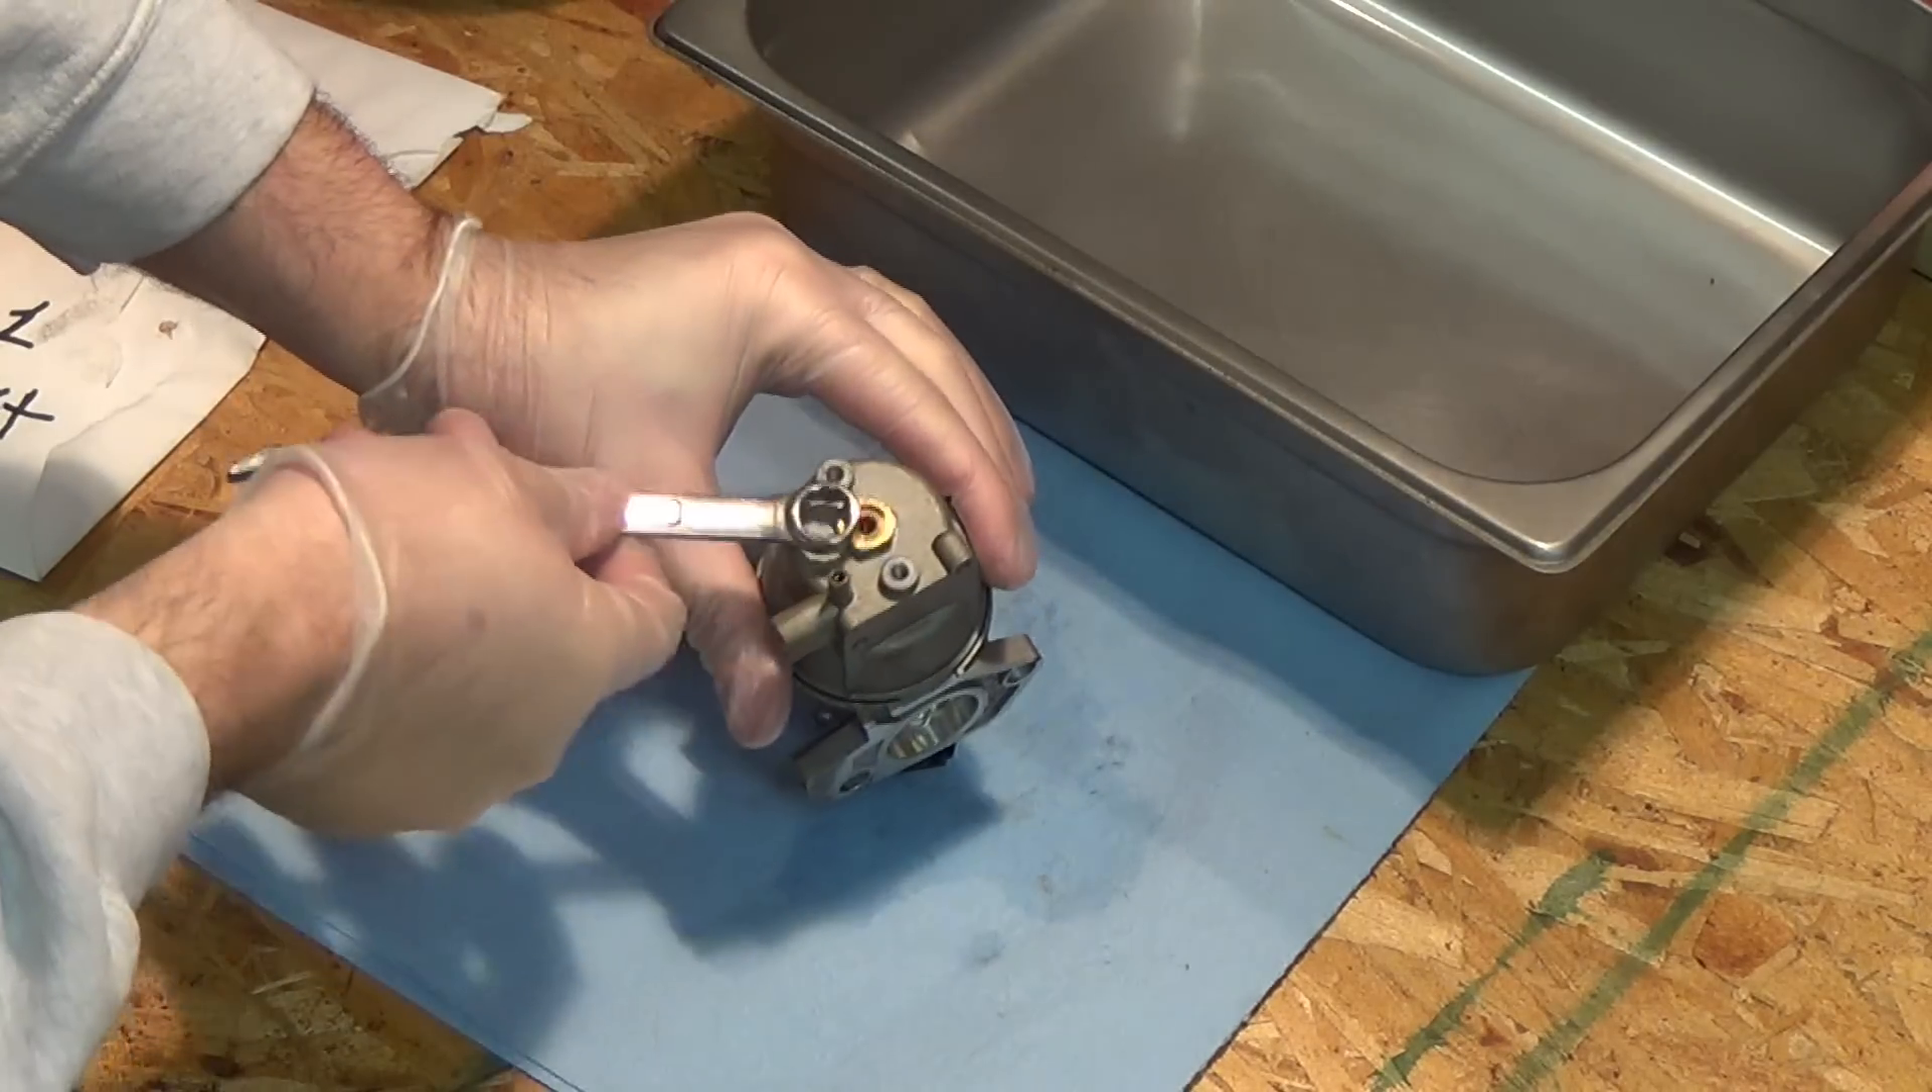Alright, so now we have the carburetor out and on the bench.